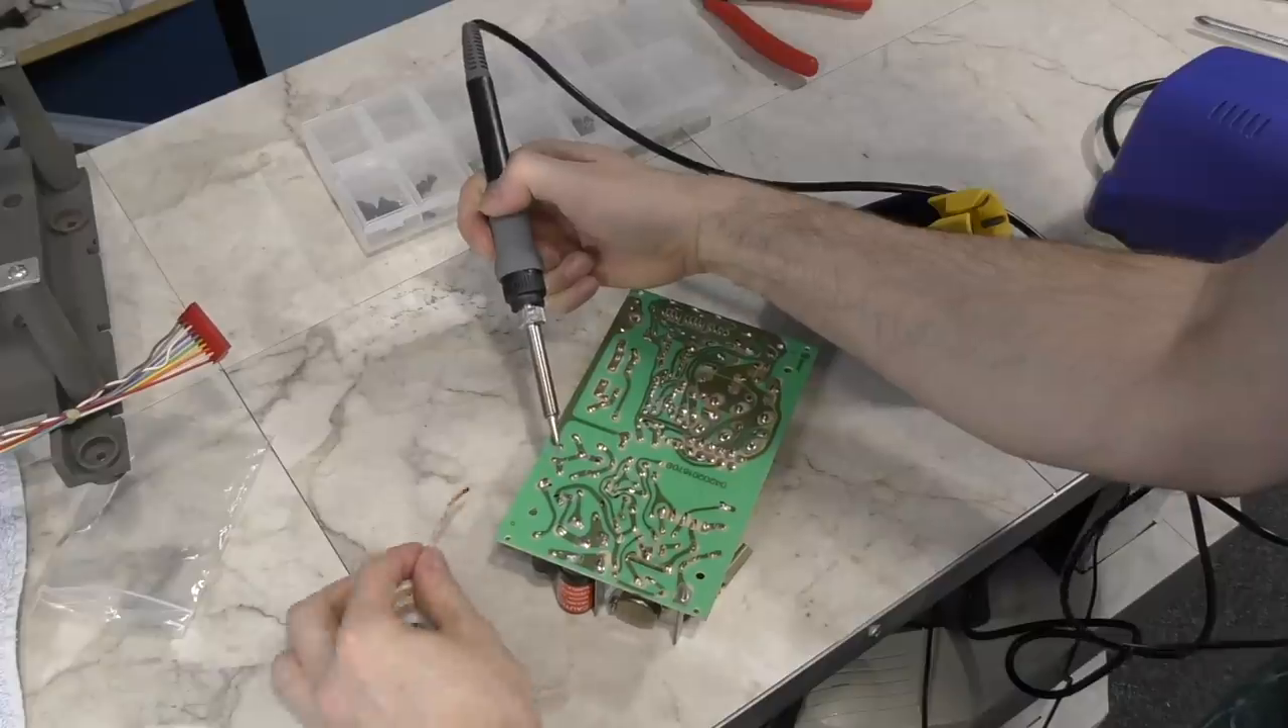OK, so the power supply is finally completely removed. So let's have a look at it.